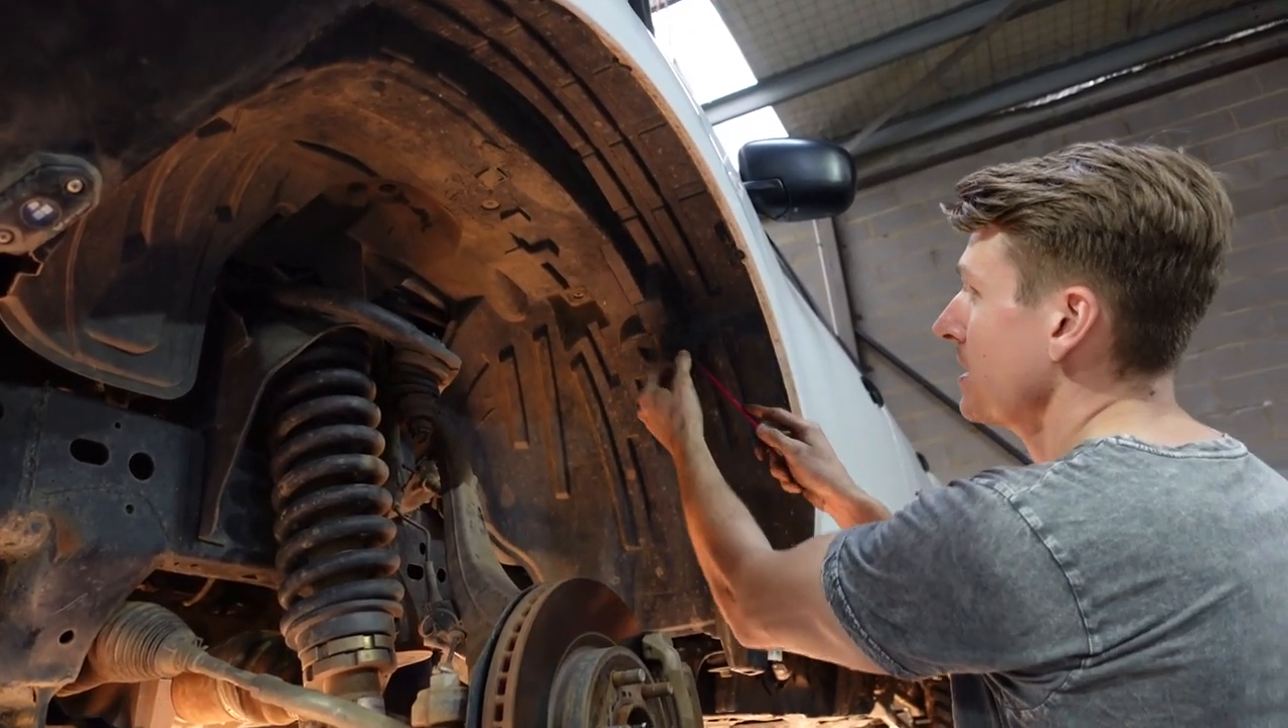So to make the job a little bit easier you can take off your wheel as we've already done and you can take off the inner panel your inner guard panel right here.